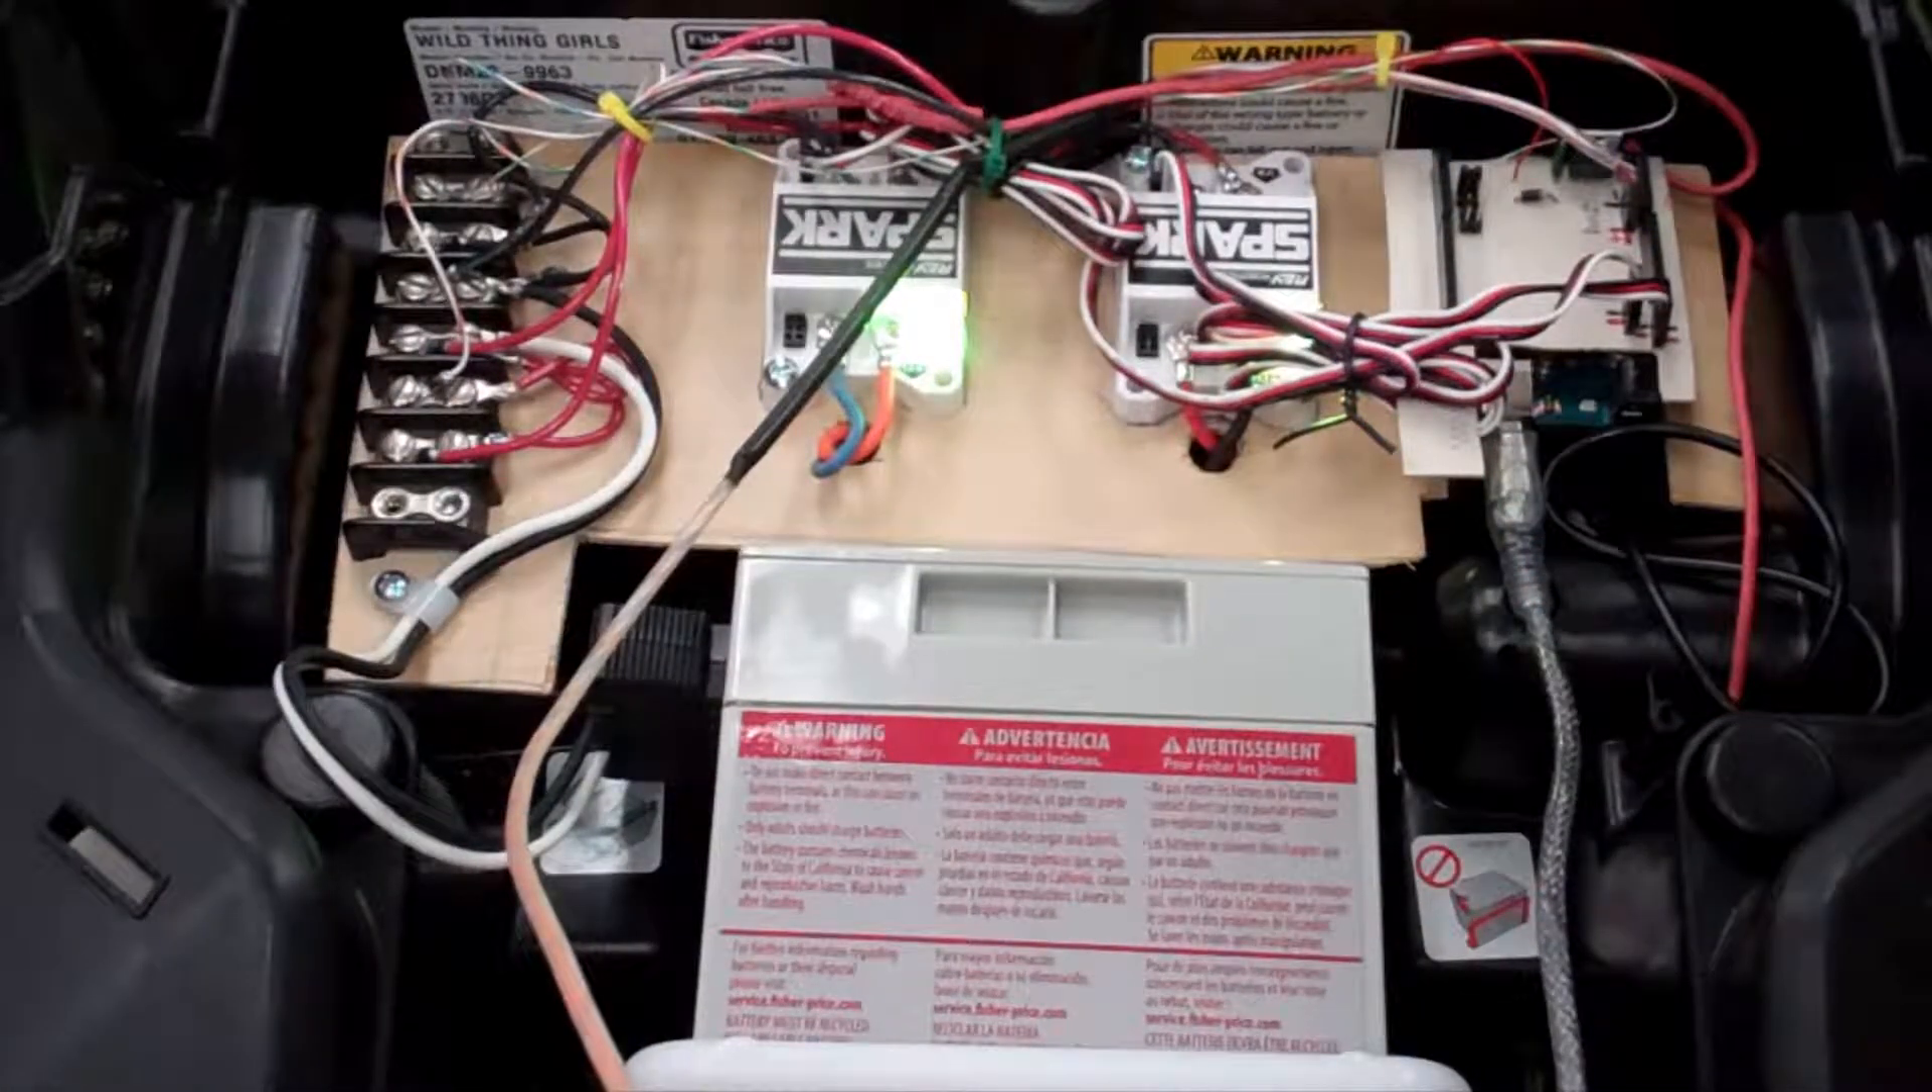Well, this is my finished board in place here.